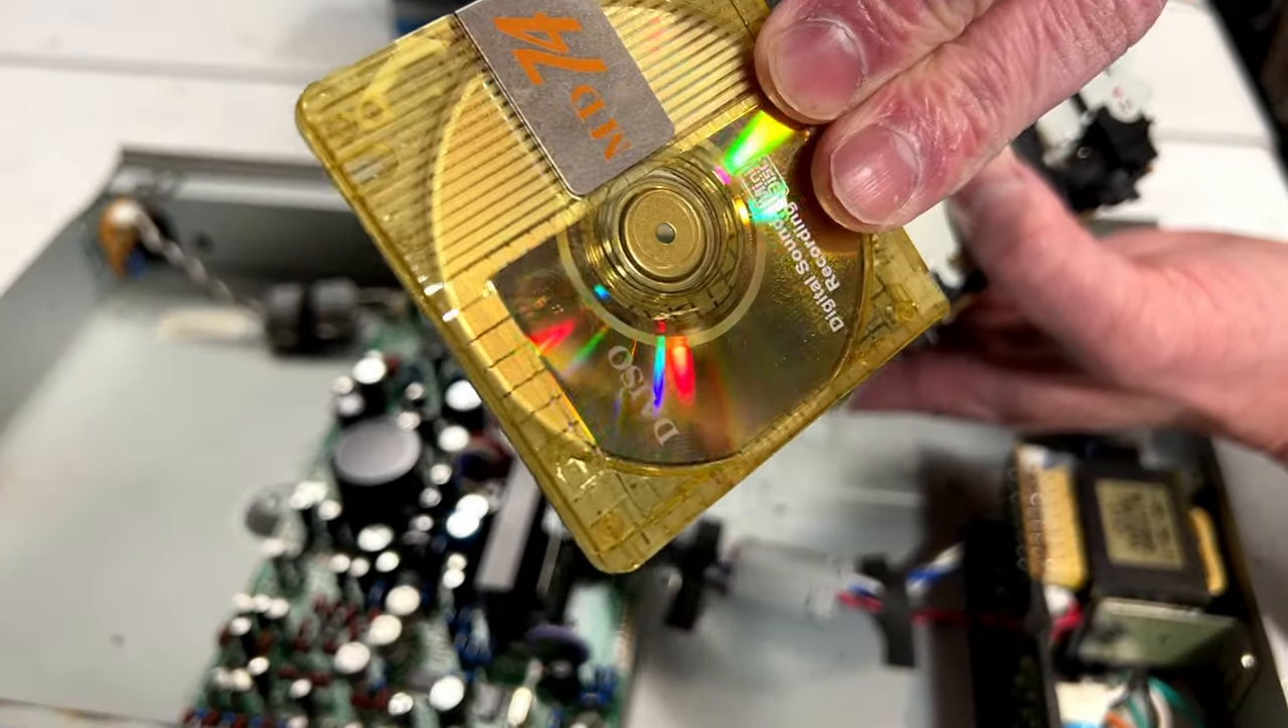Okay I got the disc out.